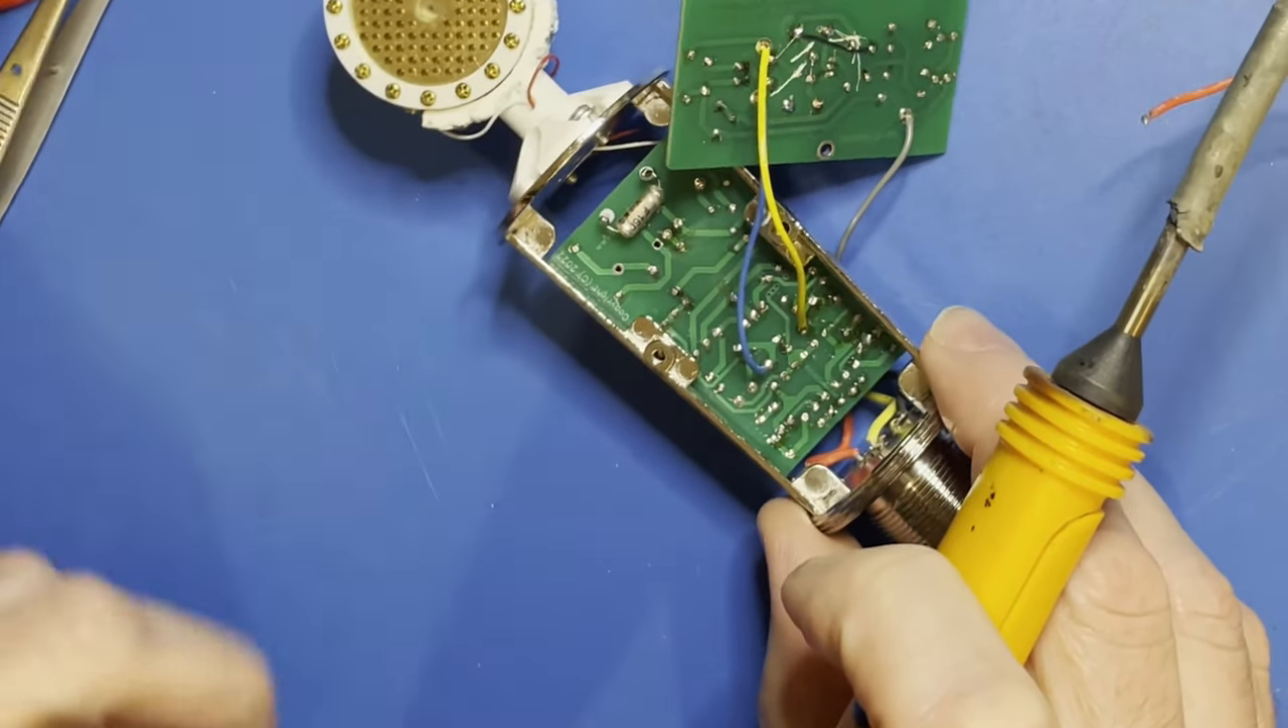And that's the first time i've connected these two boards together.